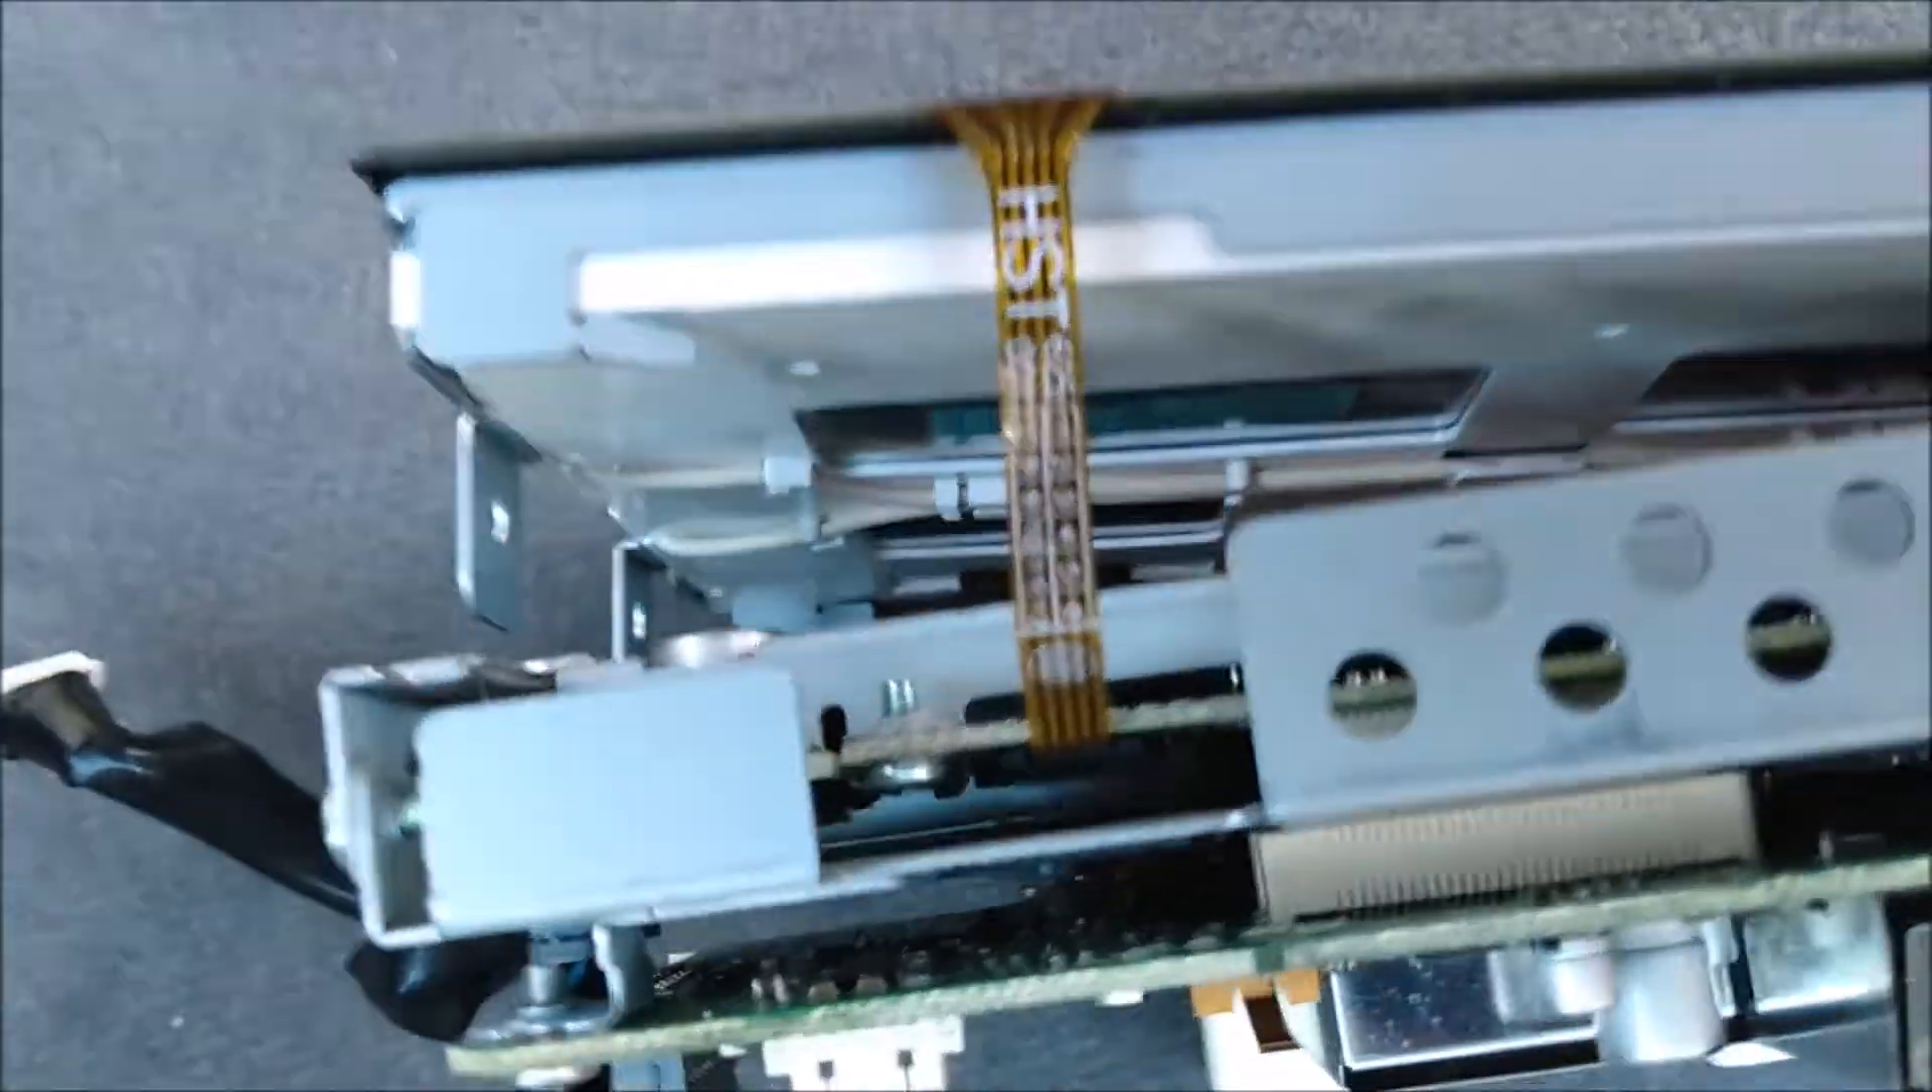At this point, the LCD screen is mechanically detached from the rest of the unit, but the electrical connections are still attached.